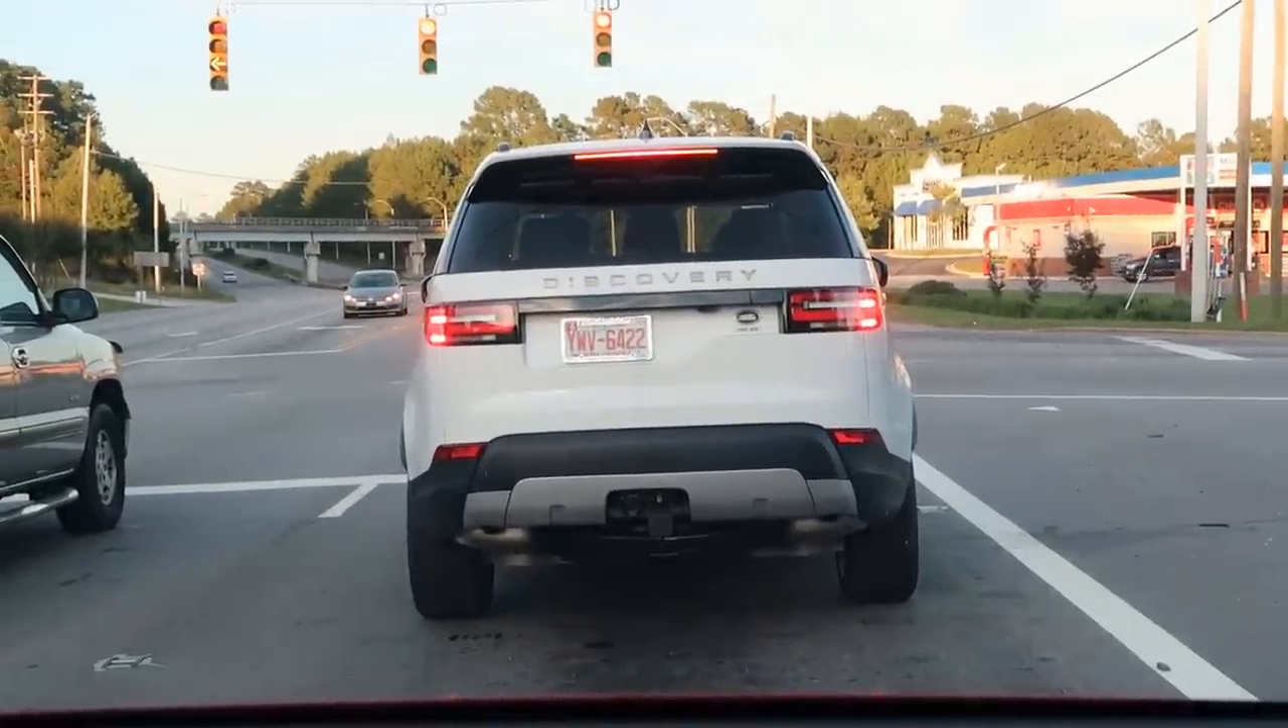Don was noting that the uh you know license plate is off center.